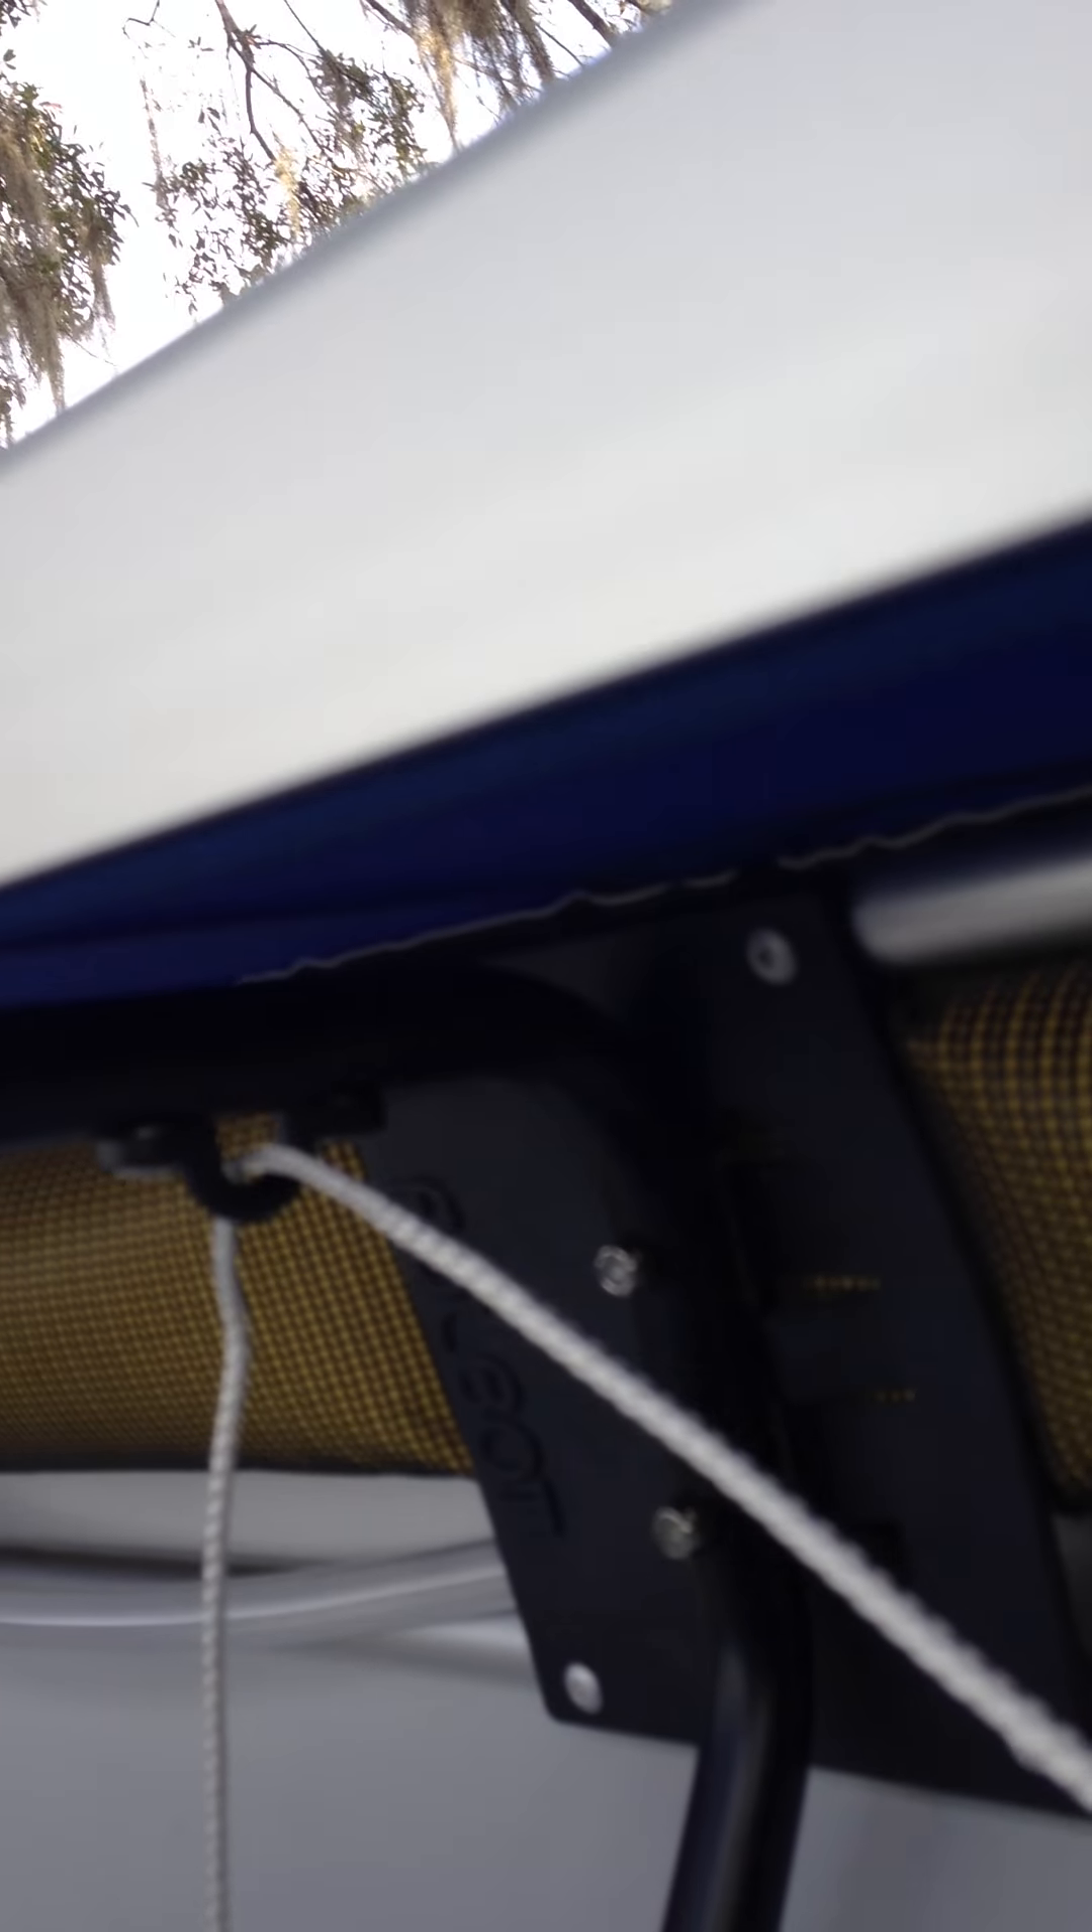Eric just ran the line through this little eyelet that's attached to your cross frame.